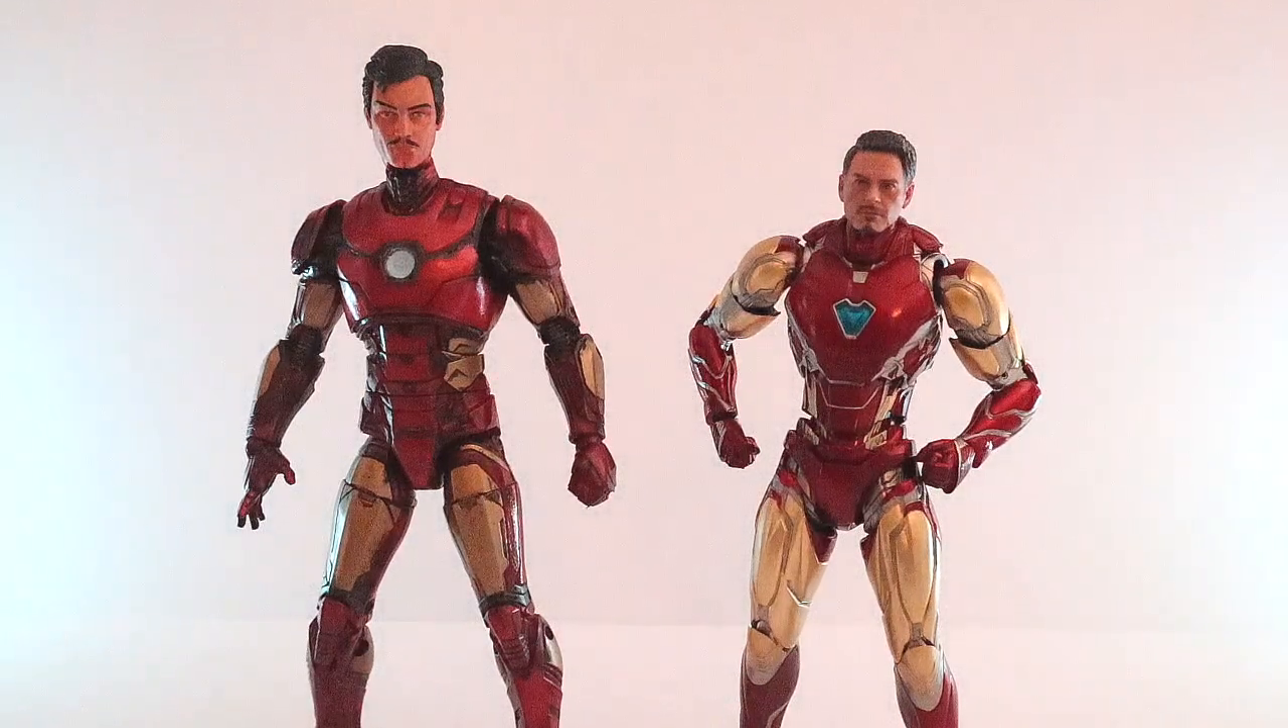I just put on the 80 years anniversary head from the Tony Stark on this Ironman but as you can see the neck and the ball joint is too long.